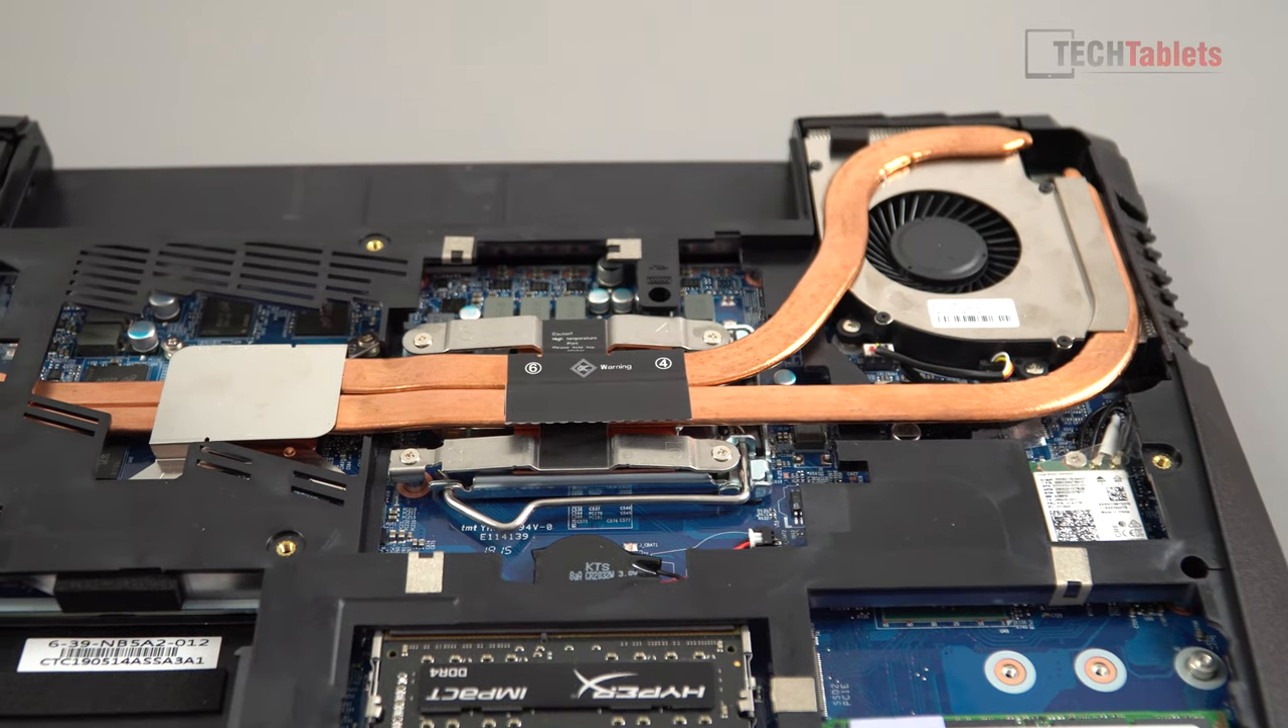So that is the heat sink and the copper pipes and the fan all back in place everything's screwed back.